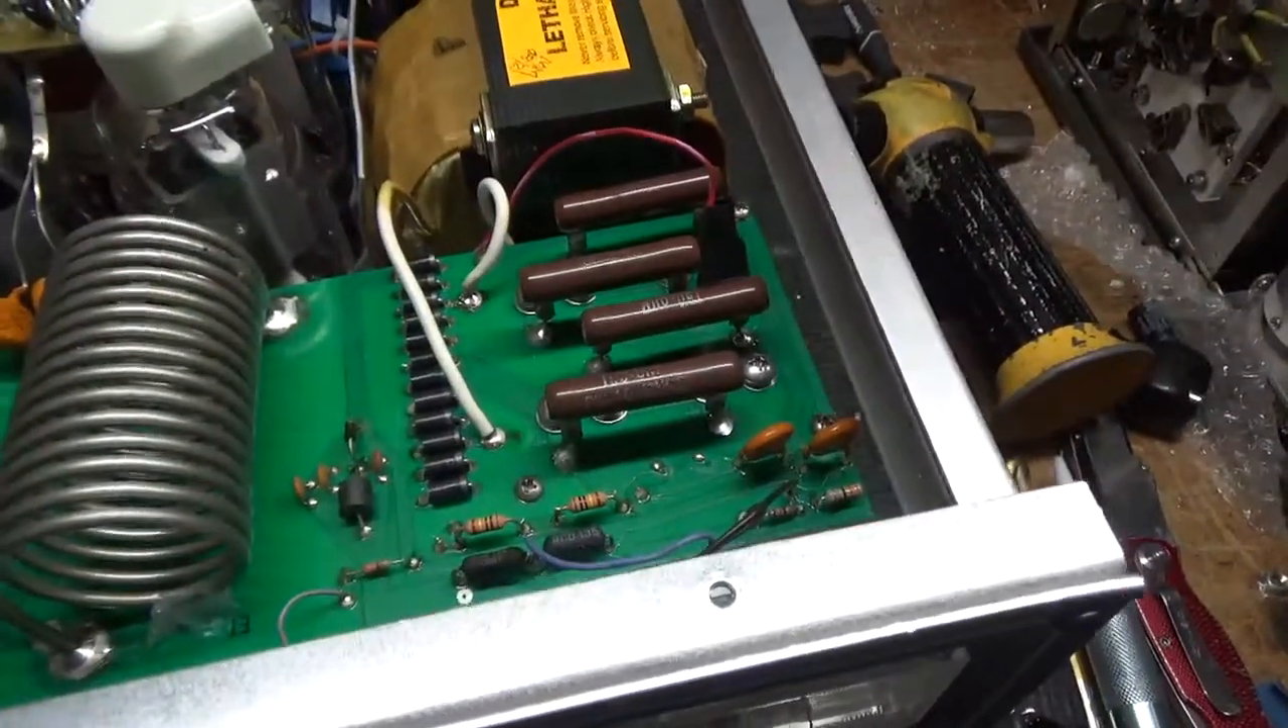New bleeder slash equalization resistors have been installed. 50k. 10w.